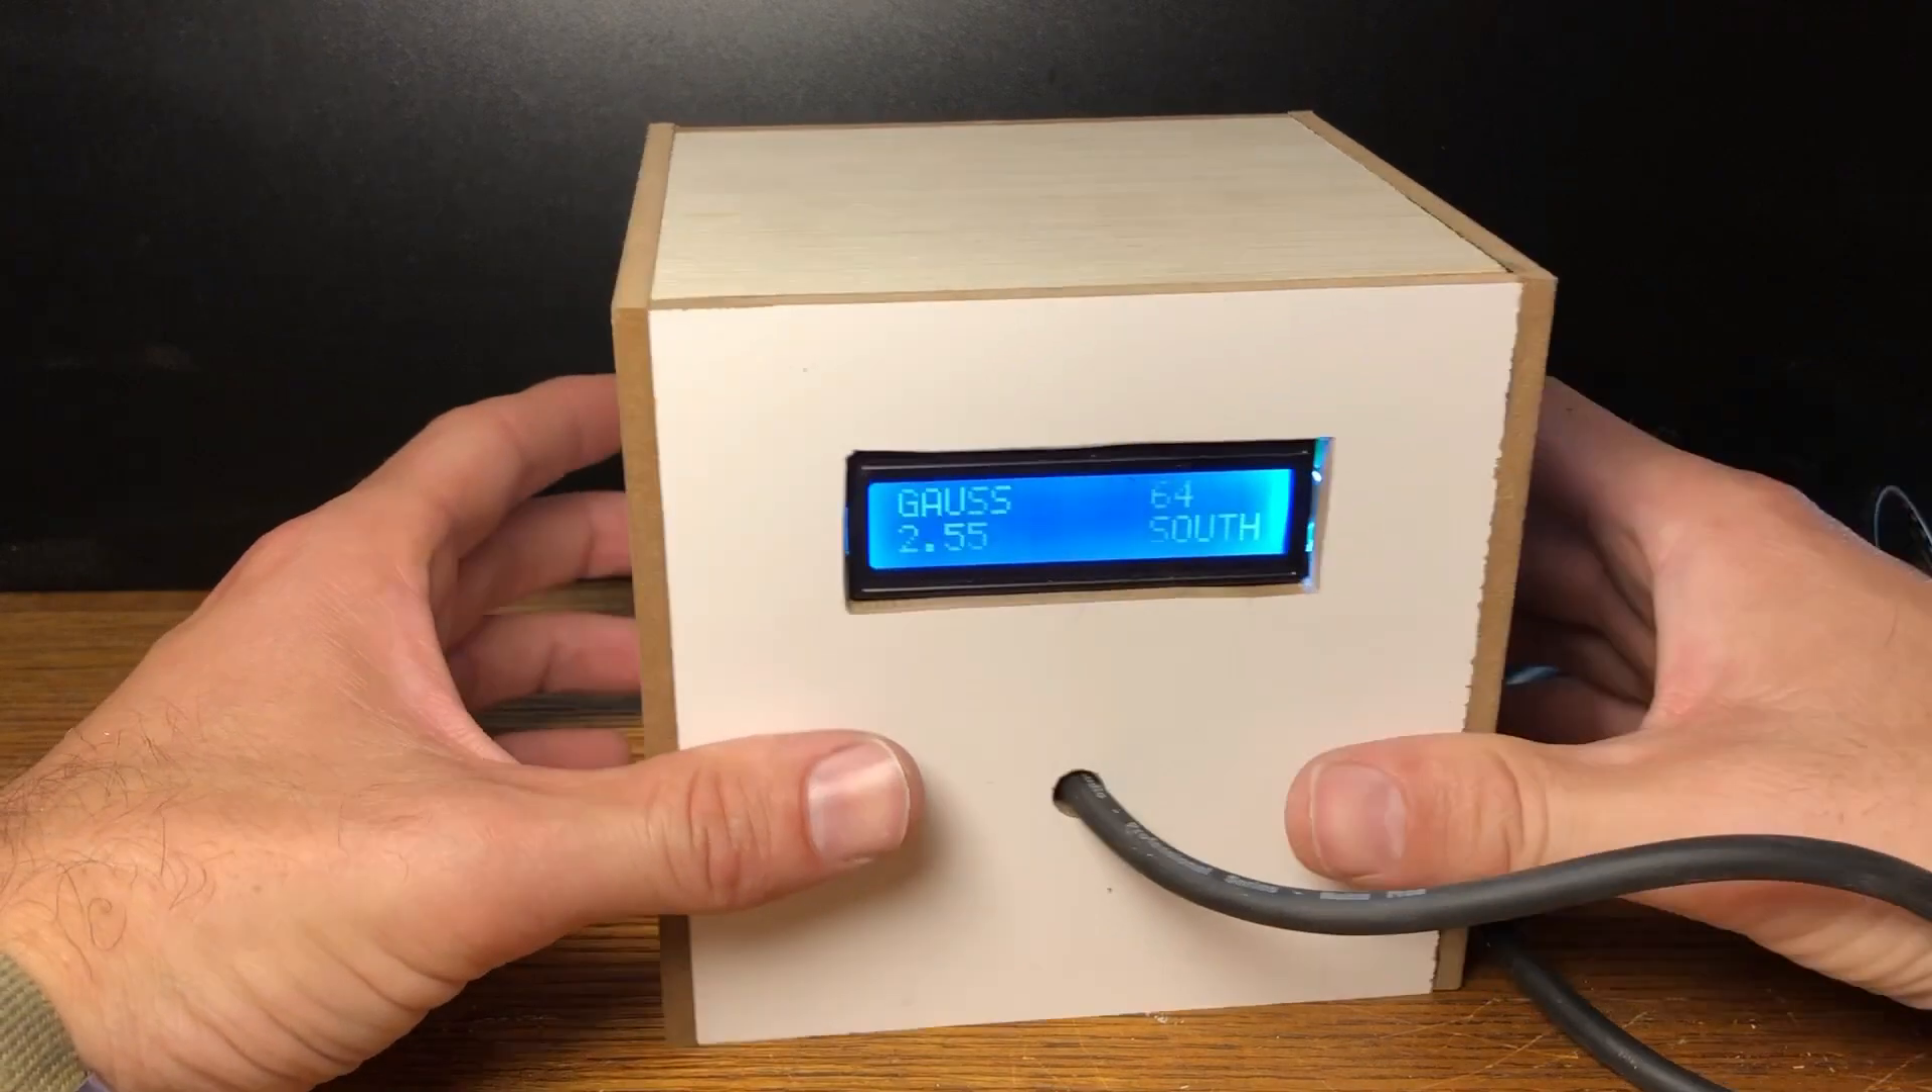Here I've got the gauss meter into the box.